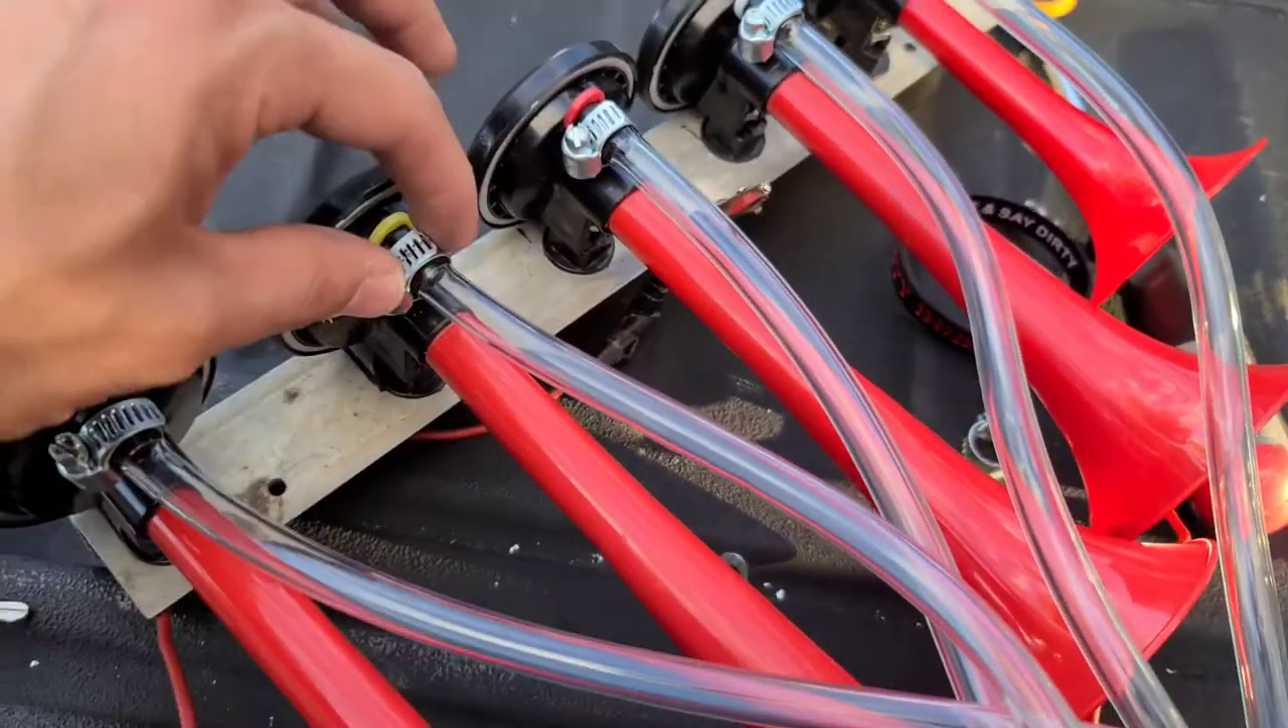Alright, so I already have my horns With the airlines already installed.